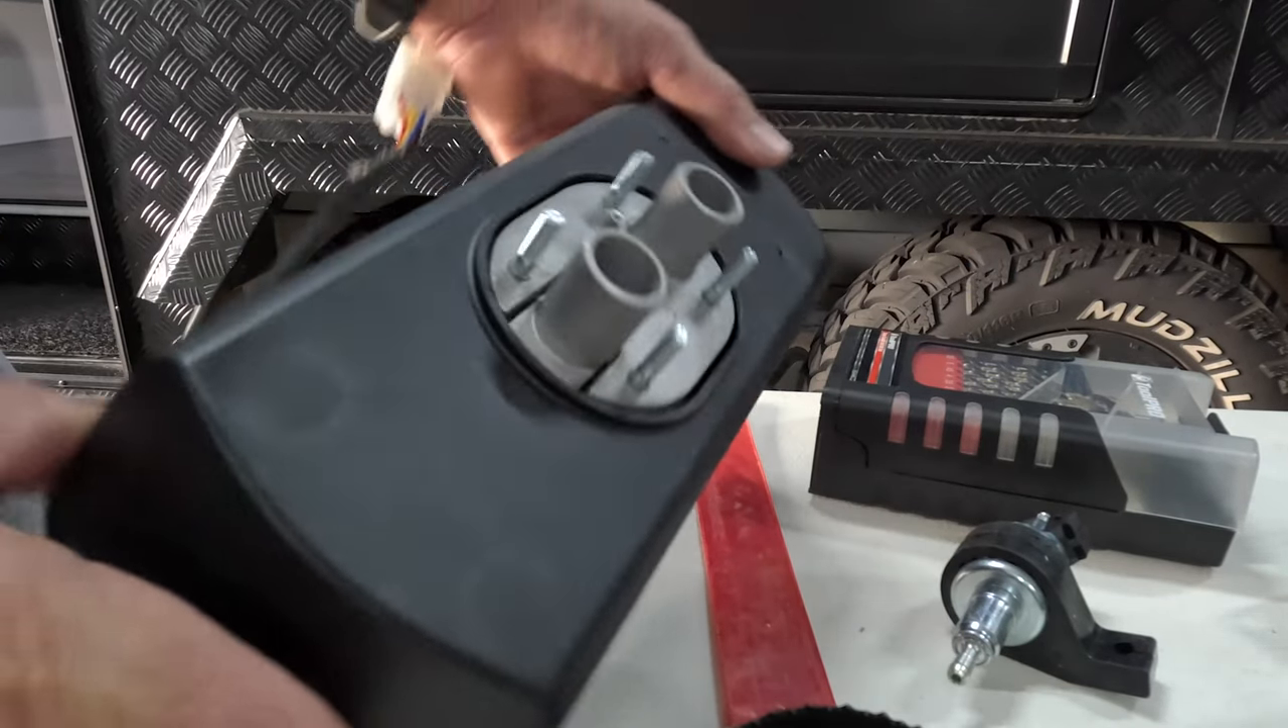So the four bolts are in and i just gently nipped them up with a pair of long nose pliers.